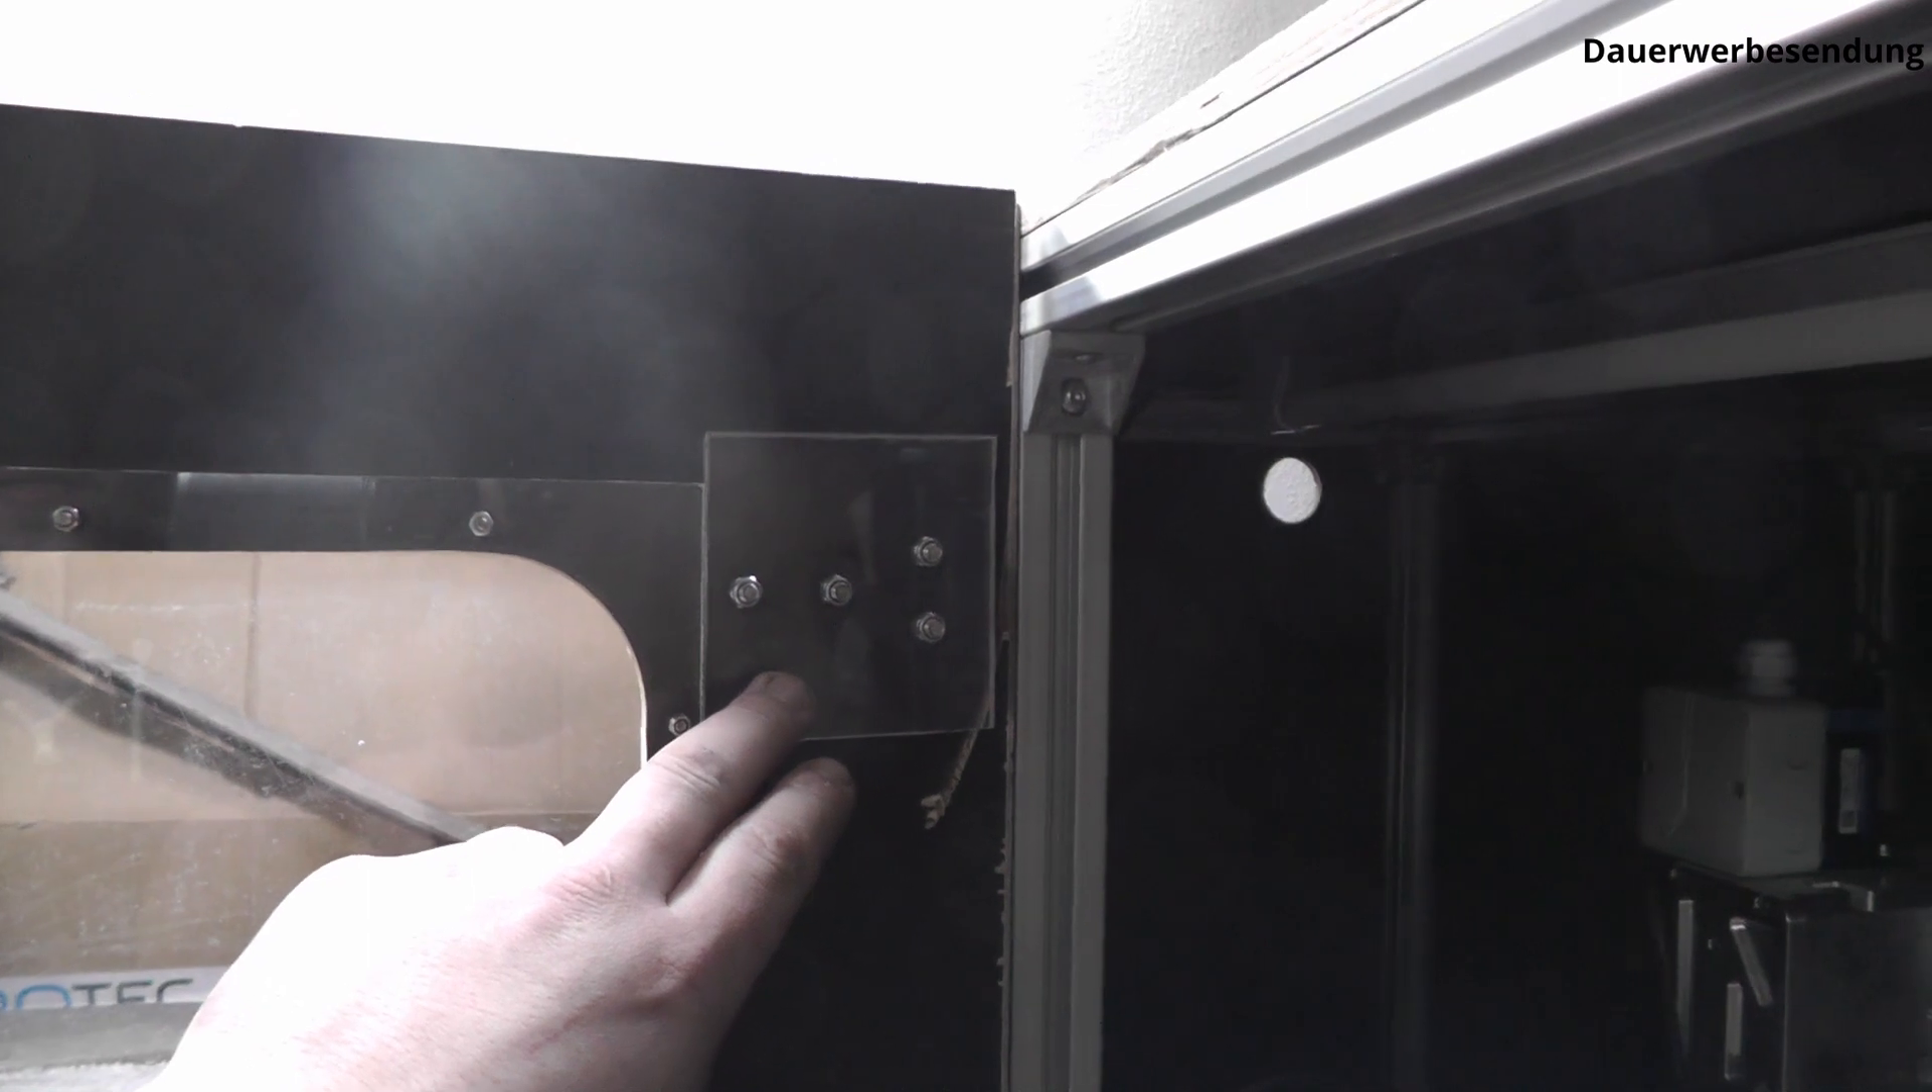Auf den Innenseiten der Türen habe ich an den Scharnieren noch ein Stück Polycarbonat eingesetzt und dort die Schrauben durchgesteckt als Lastverteilung.